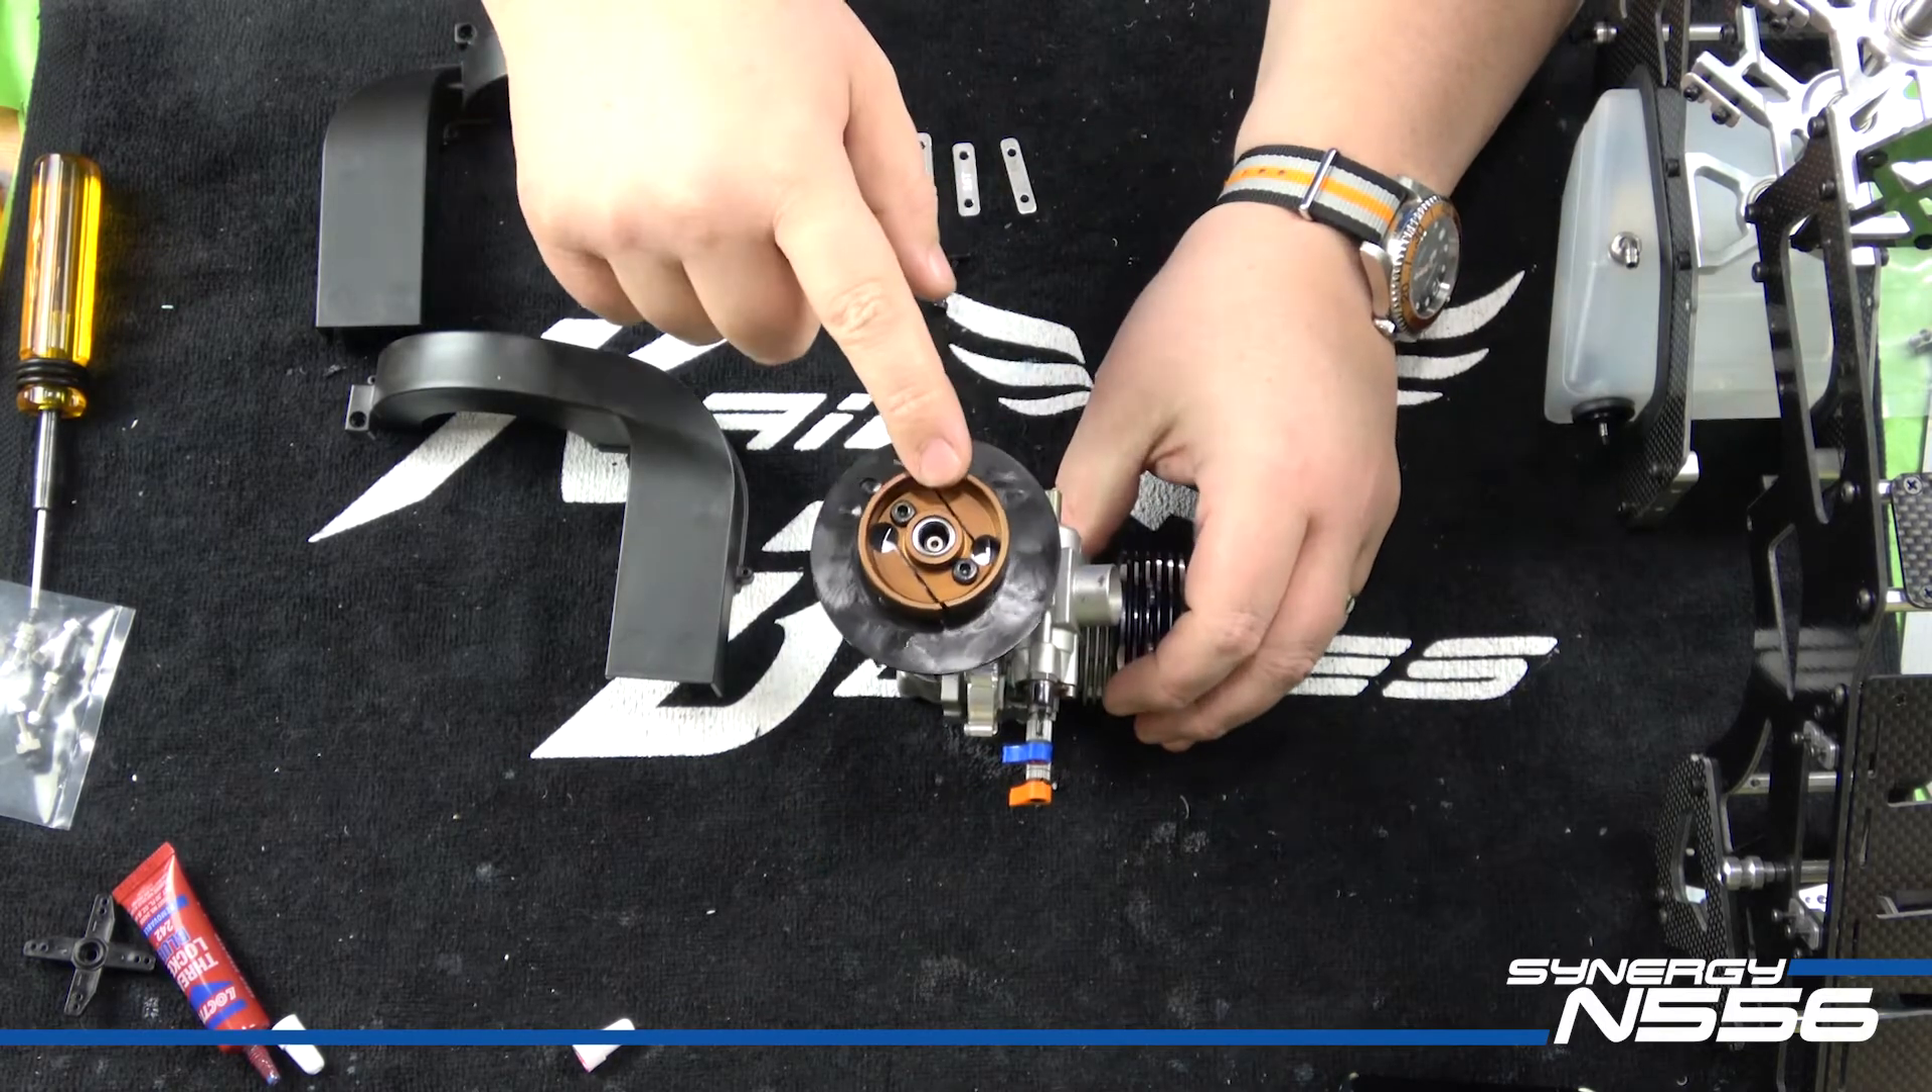As you can see i do have my hub clutch and fan fully attached.